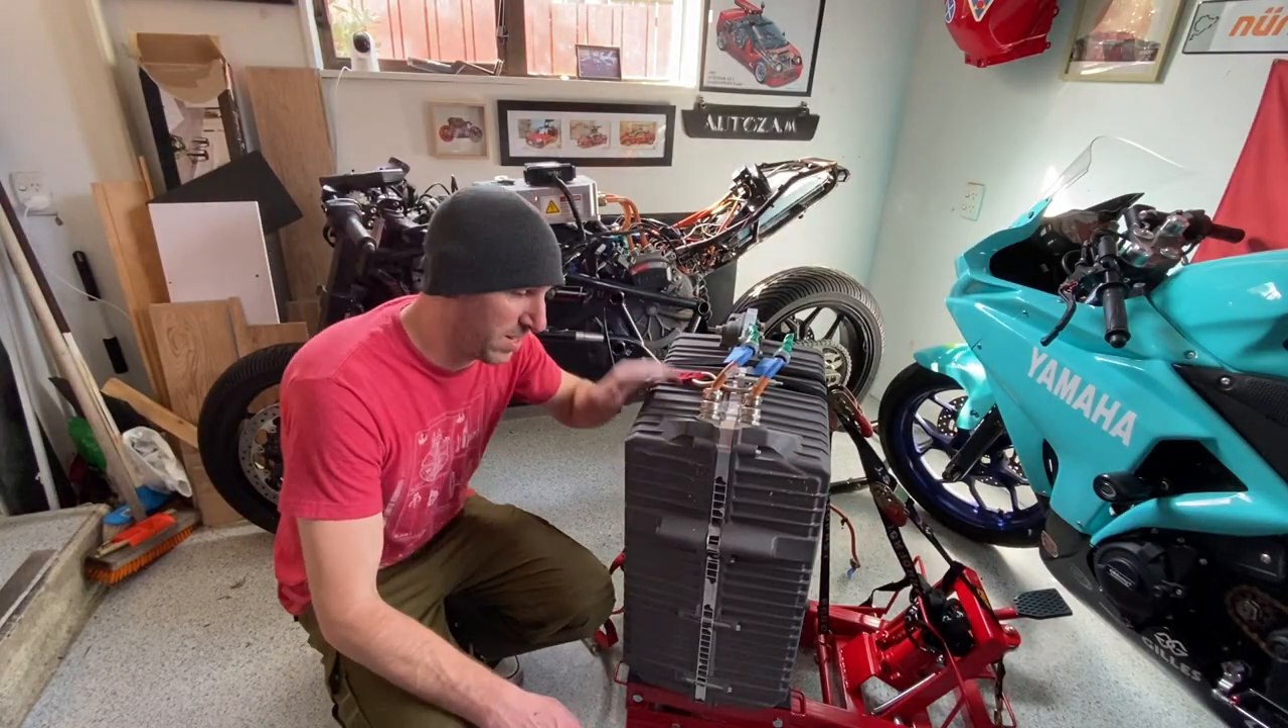So we got the battery out.